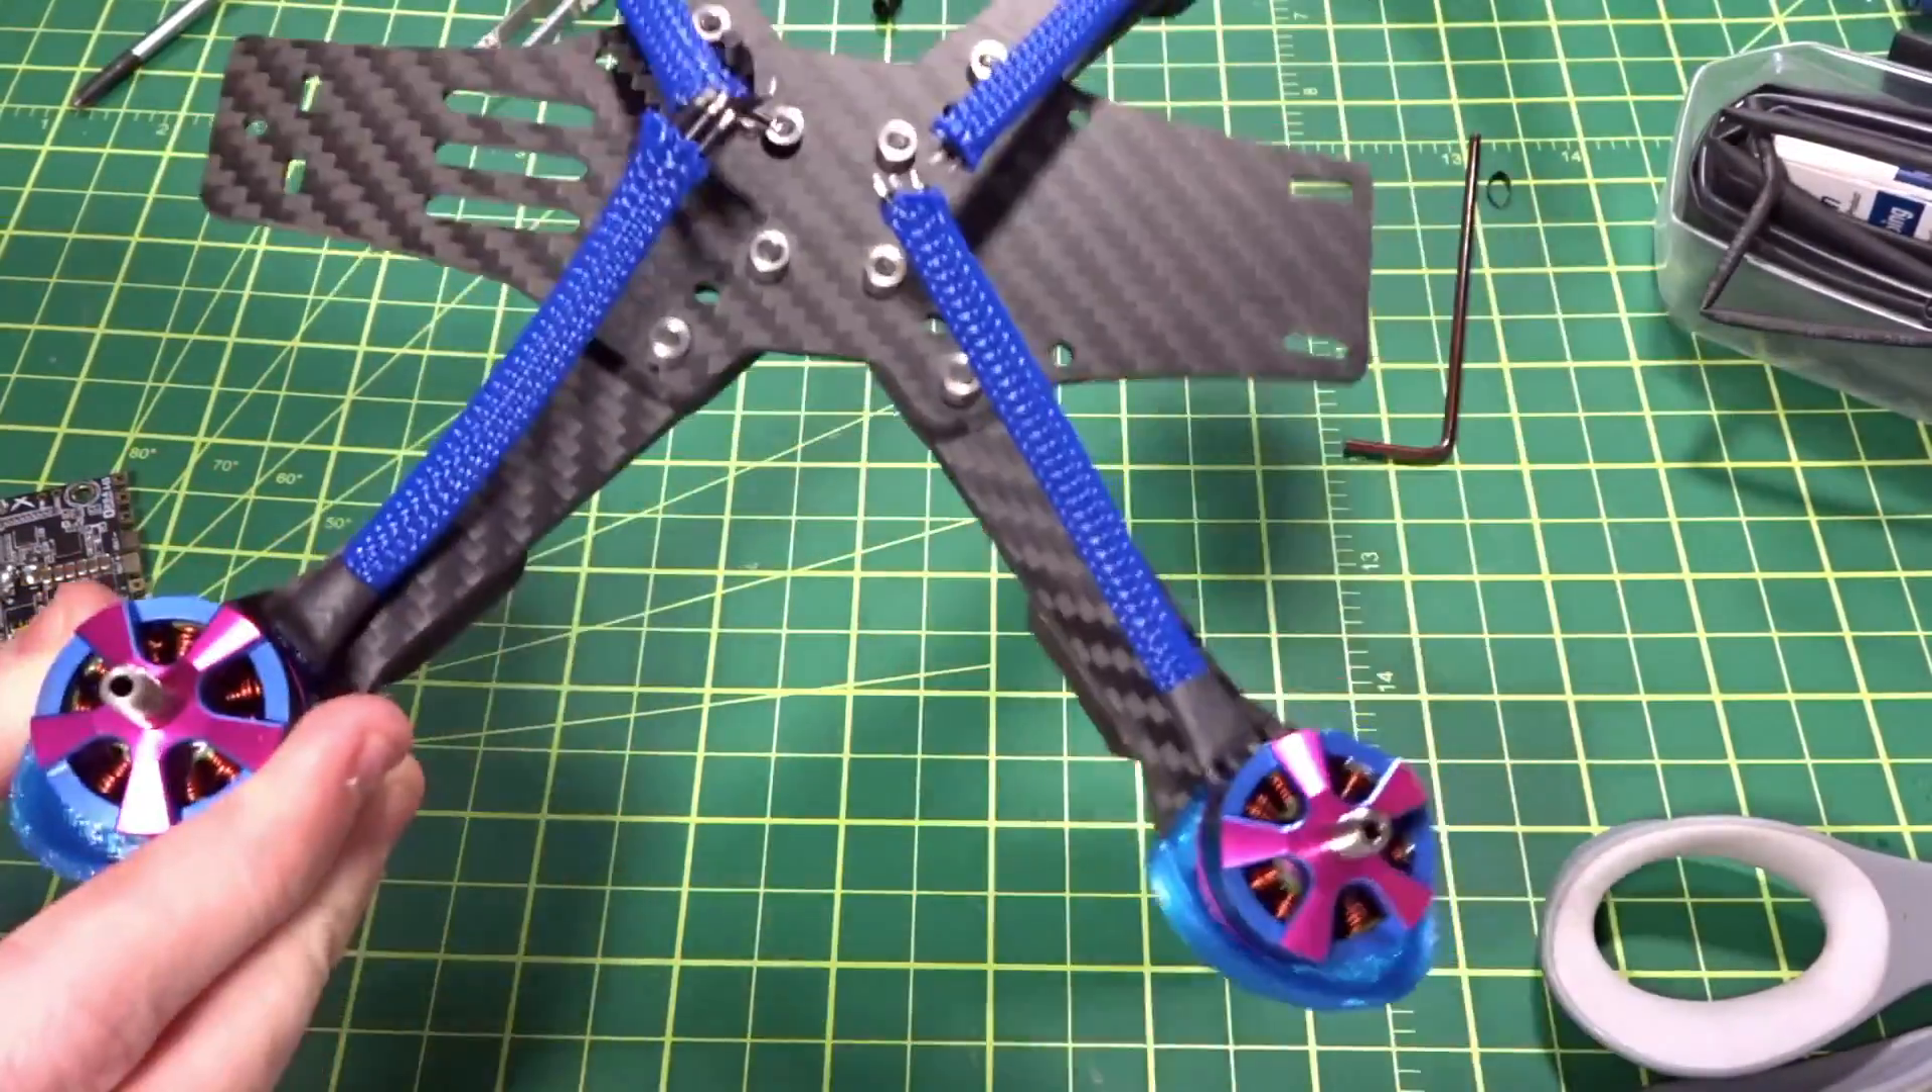All the wire mesh and heat shrink down here is on.